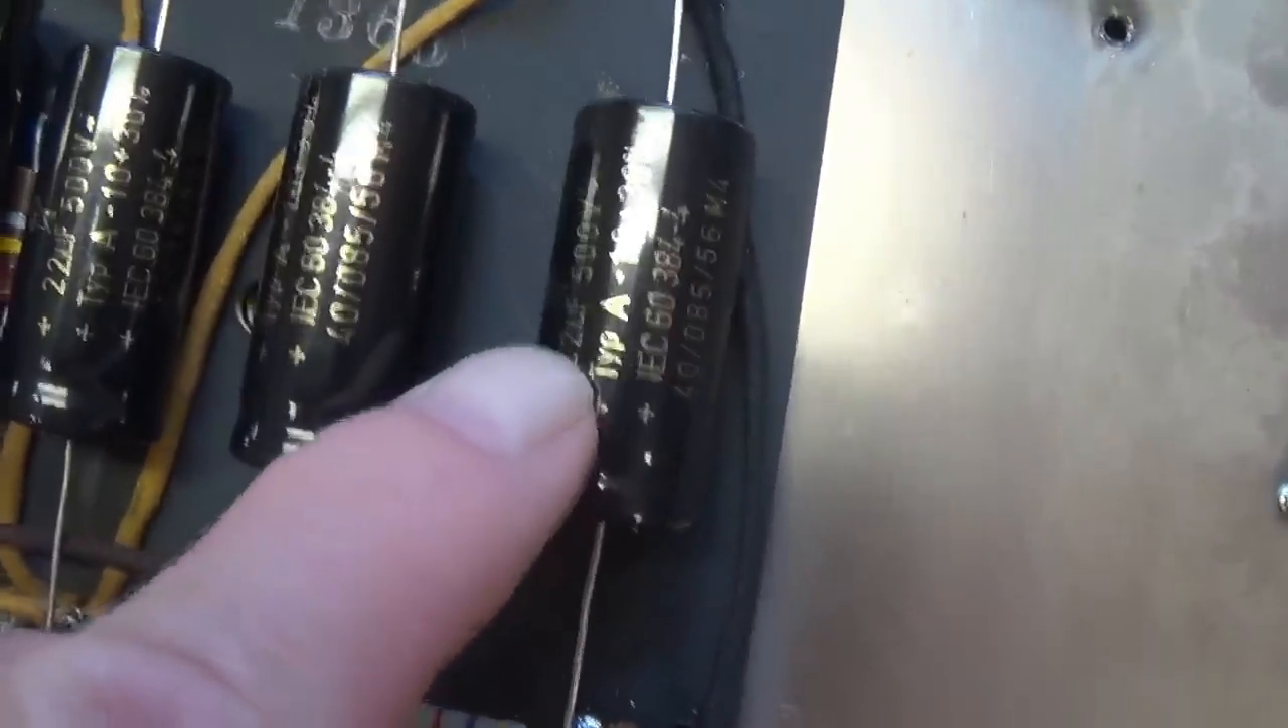Well, the old caps are out, and the new caps are in.